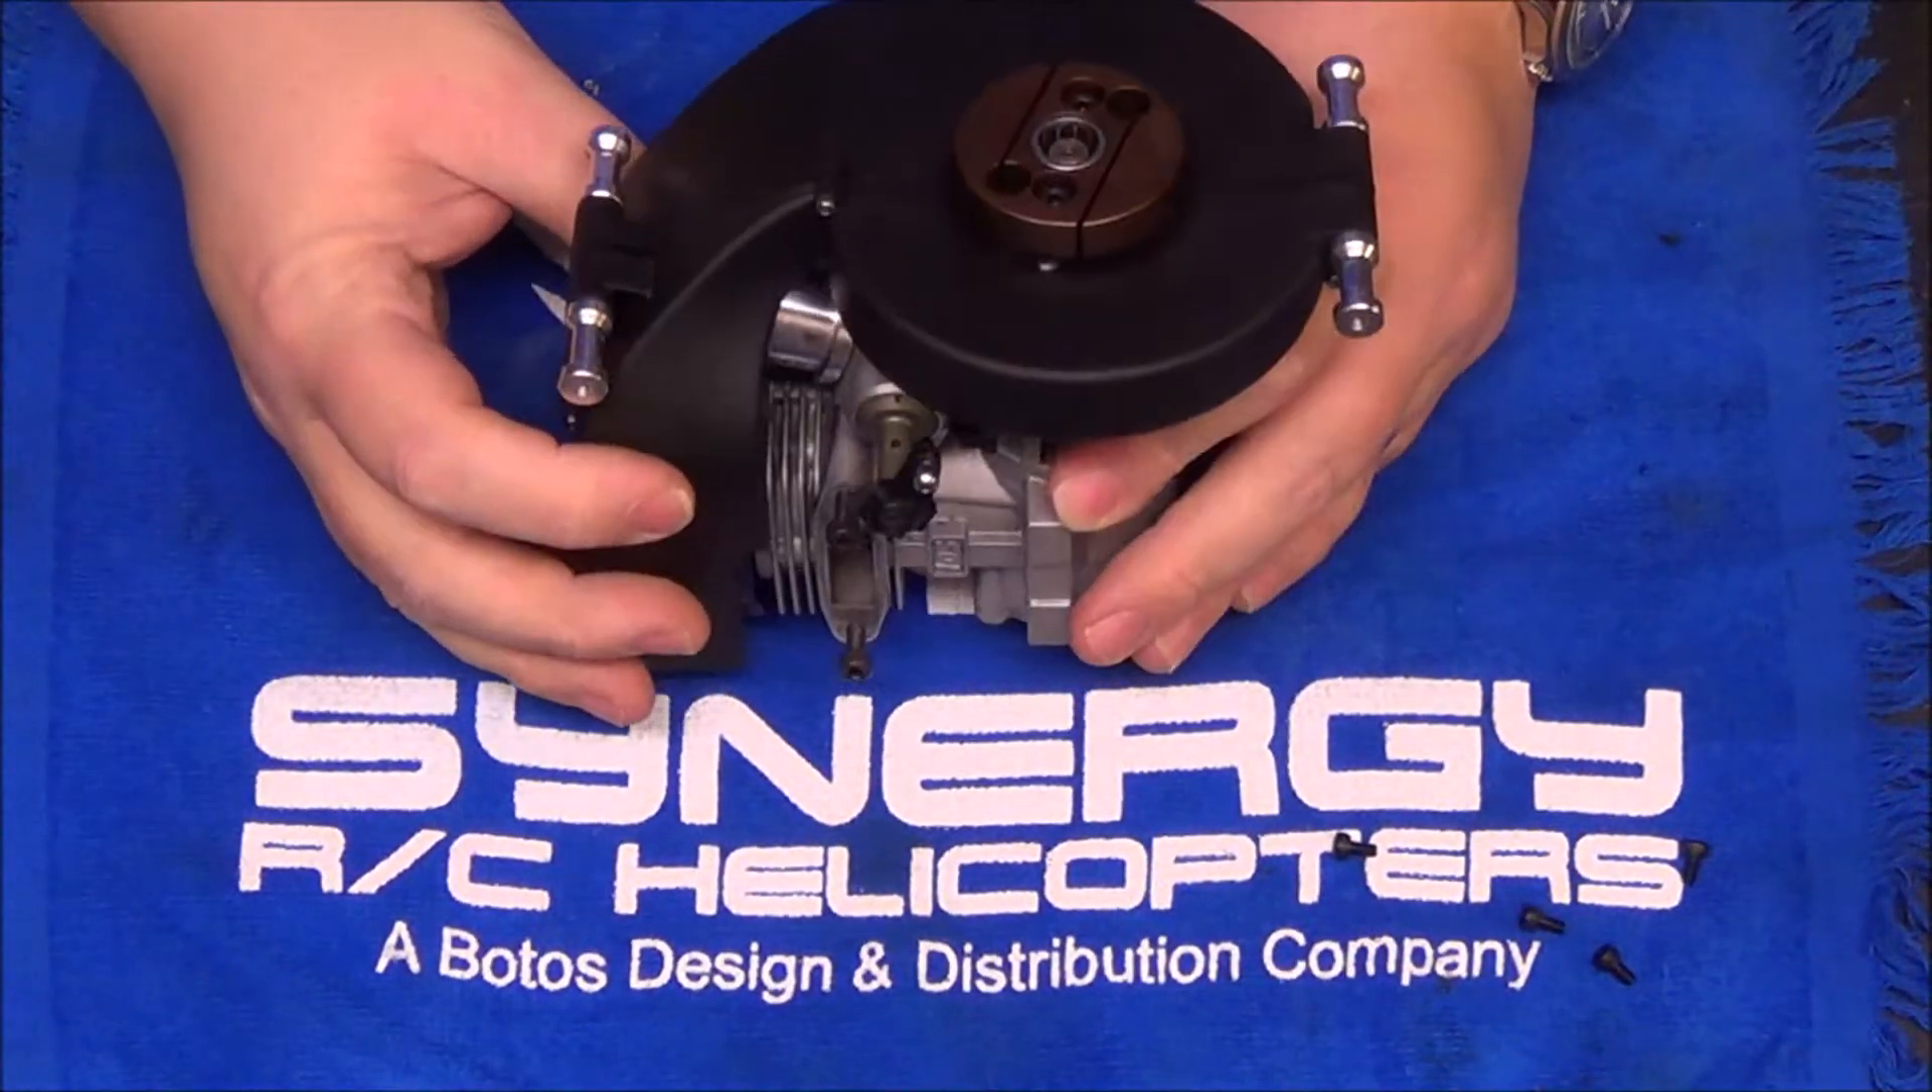Fan shroud, motor assembly completely done. Standoffs on.